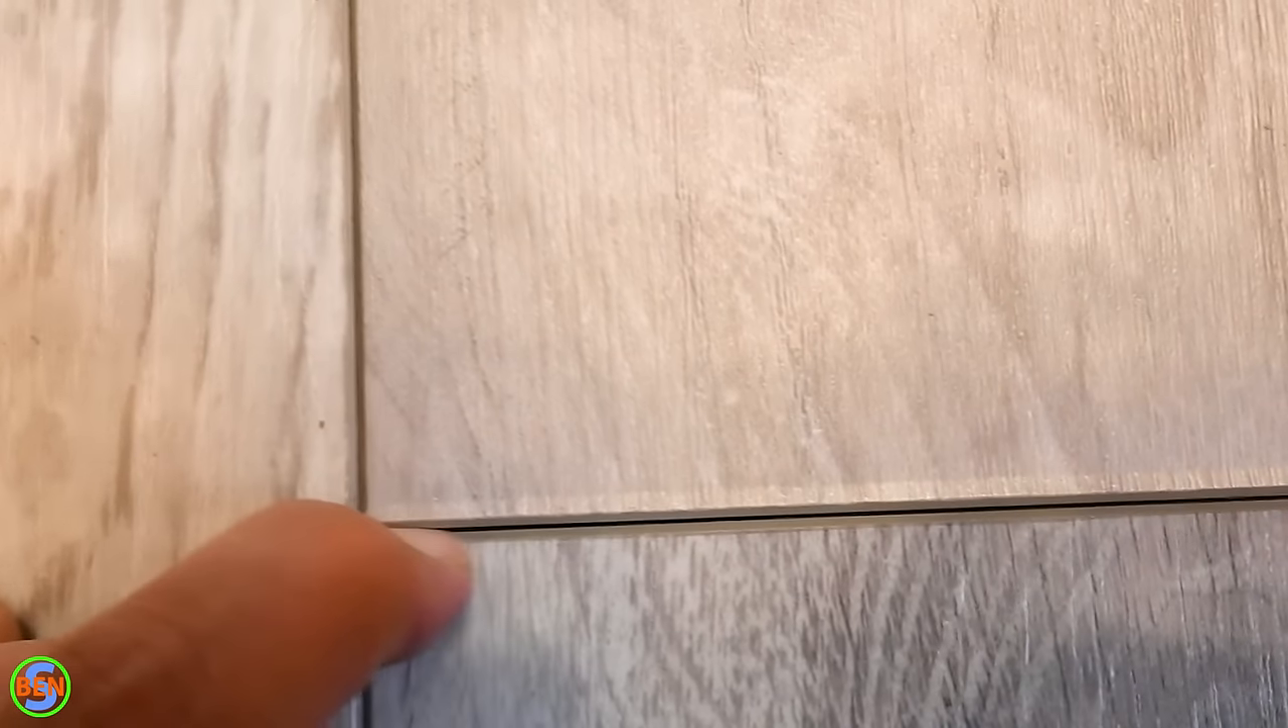You can see there's a gap right there i can almost stick my fingernail into.